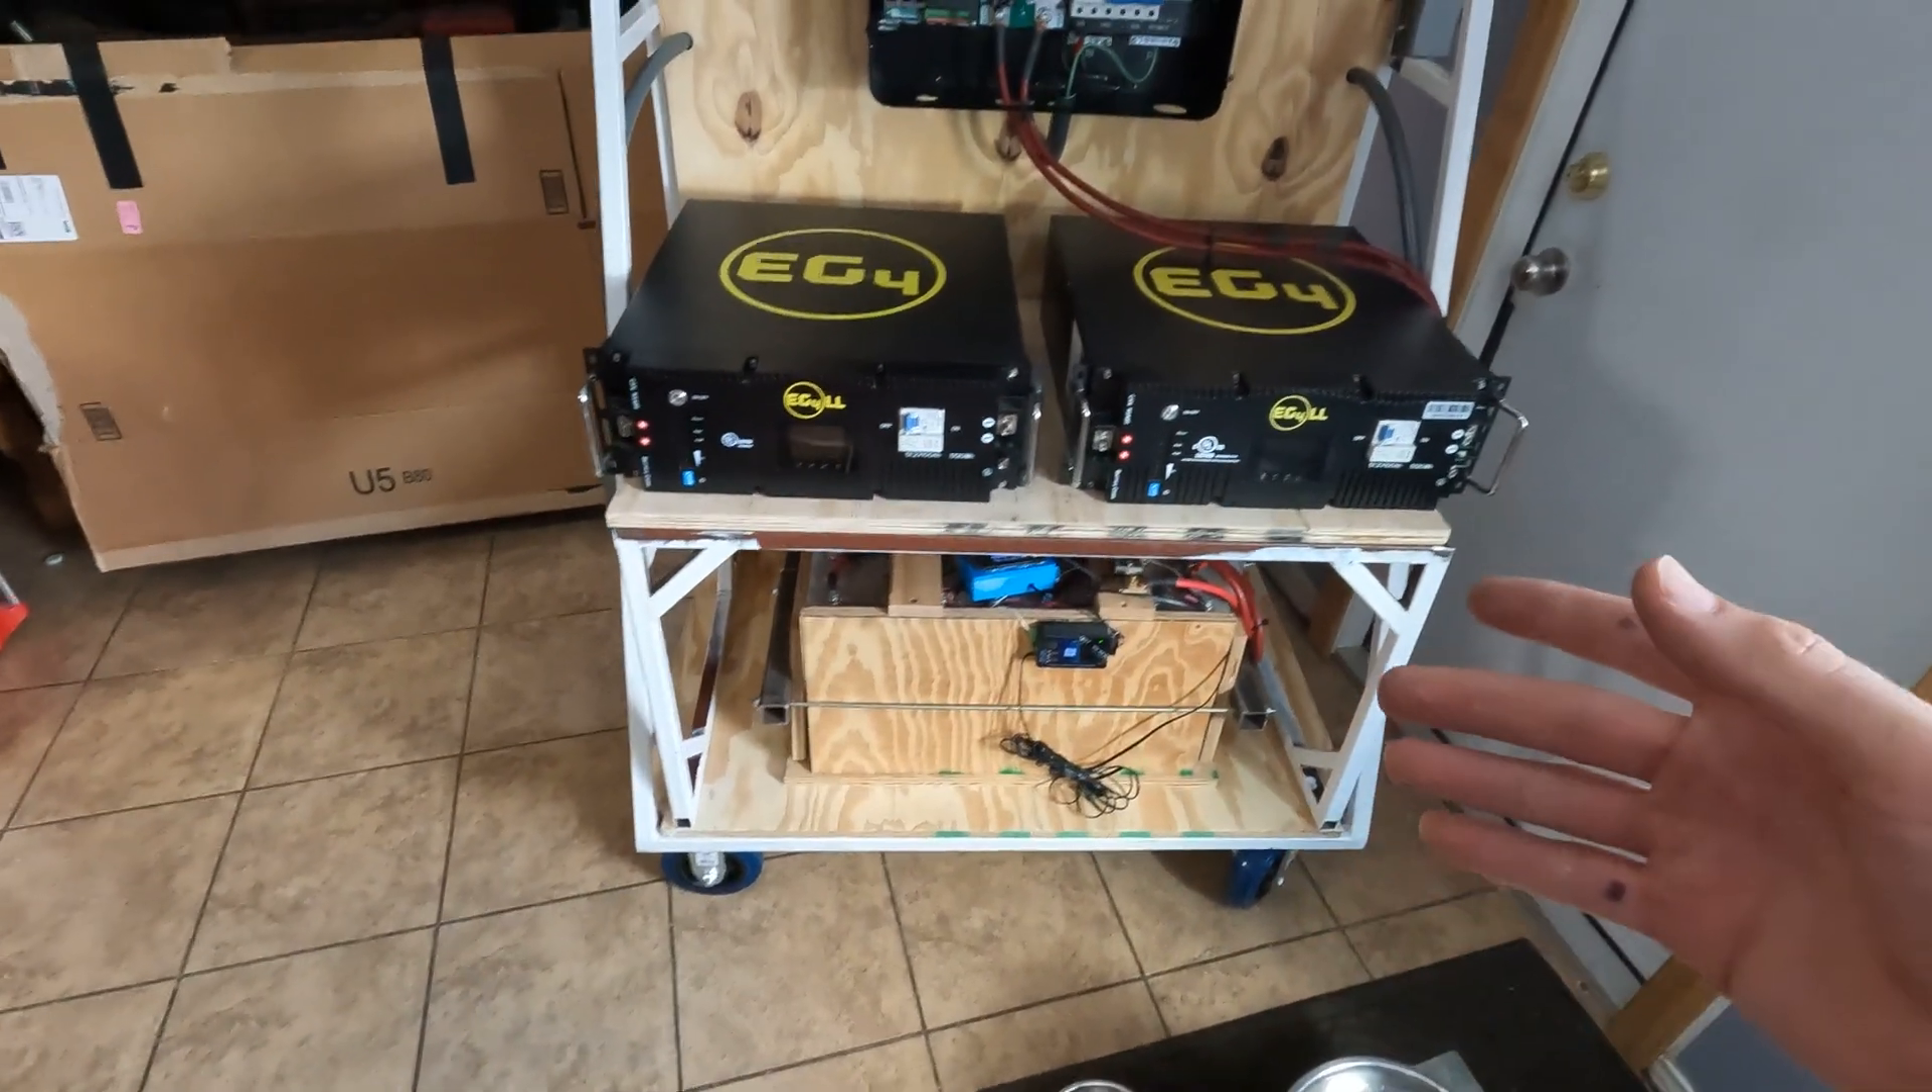Got the batteries all put on here and they fit nice.